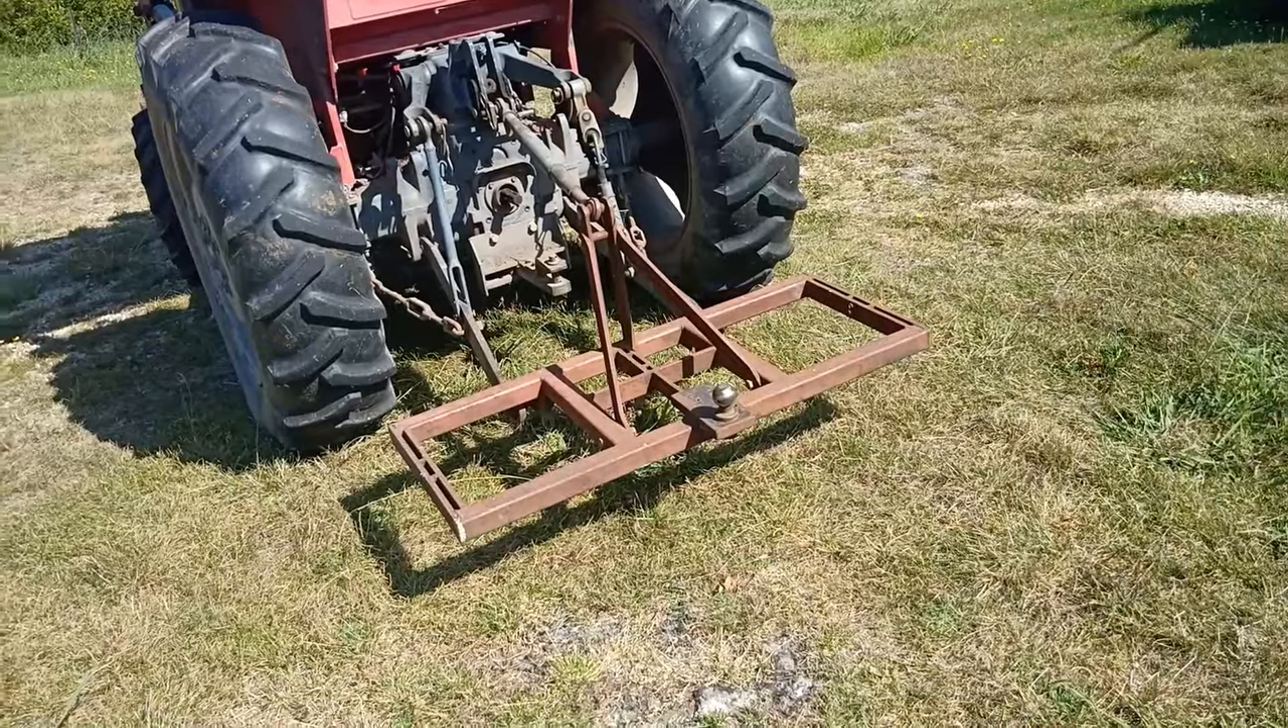But um i welded on that bracket to hold the tow ball which is great because it's on the three-point linkage.